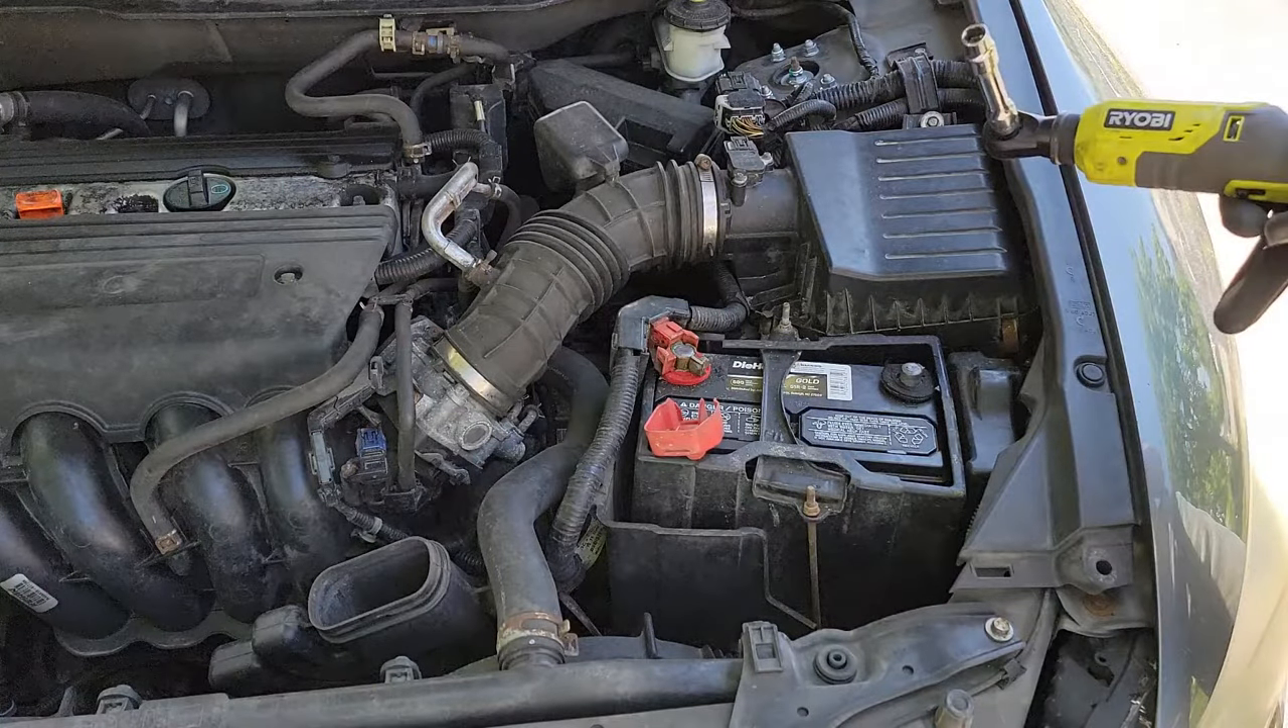I didn't remove the battery yet, but you will see me remove it shortly.